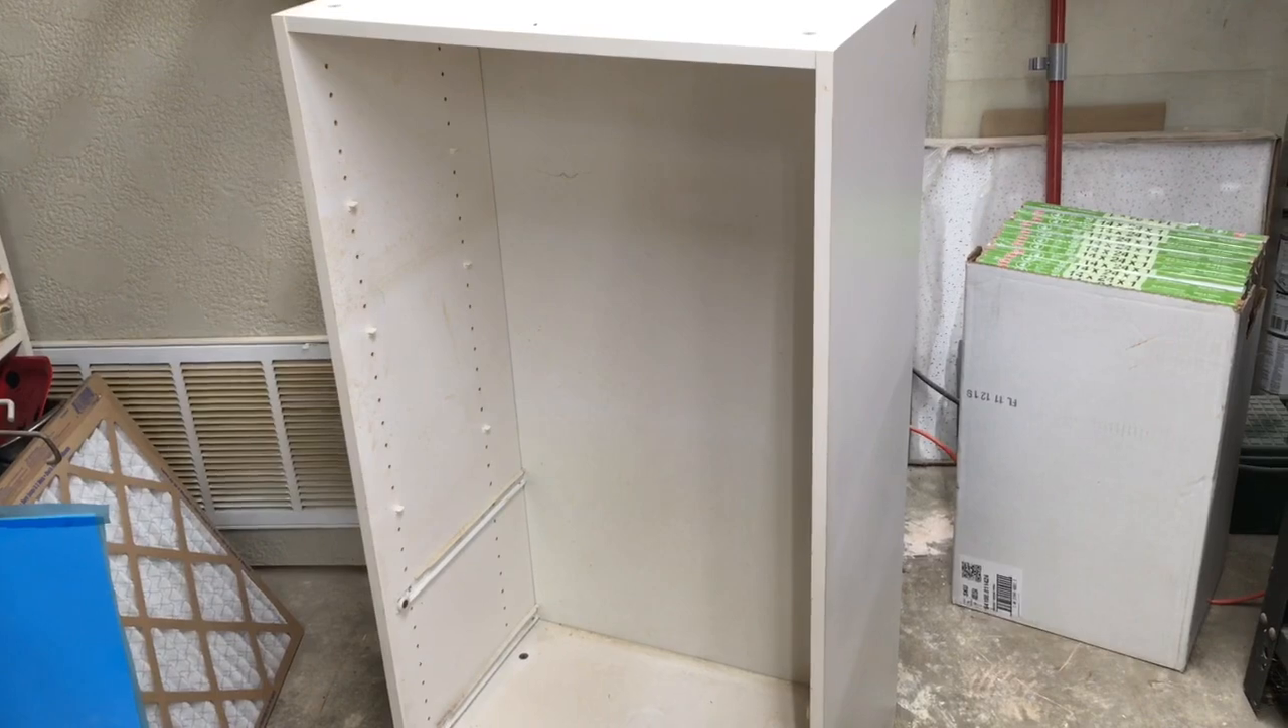Now the first thing that I did is I removed all of the shelves and I moved the two drawers at the bottom out of it.